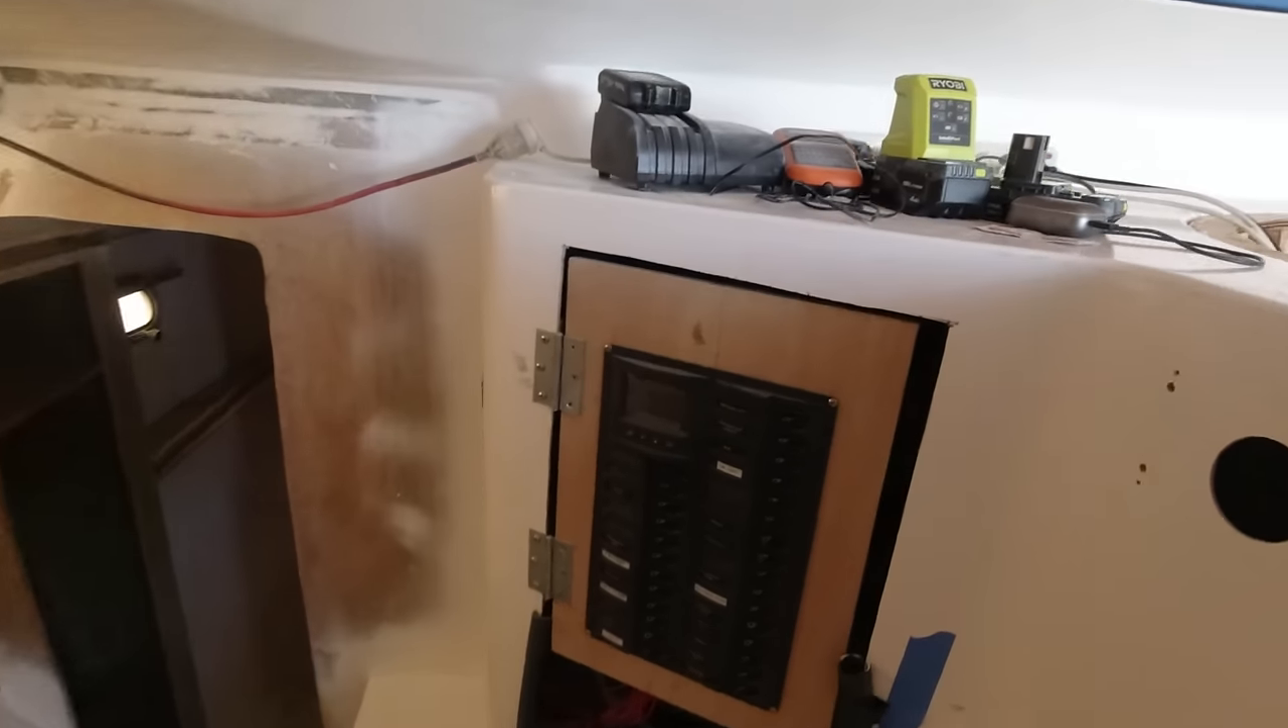And tomorrow I've got uh Jimmy our Marine electrician coming in to install all of my 230 volt stuff and I've installed the ac panel Over here on the wall.